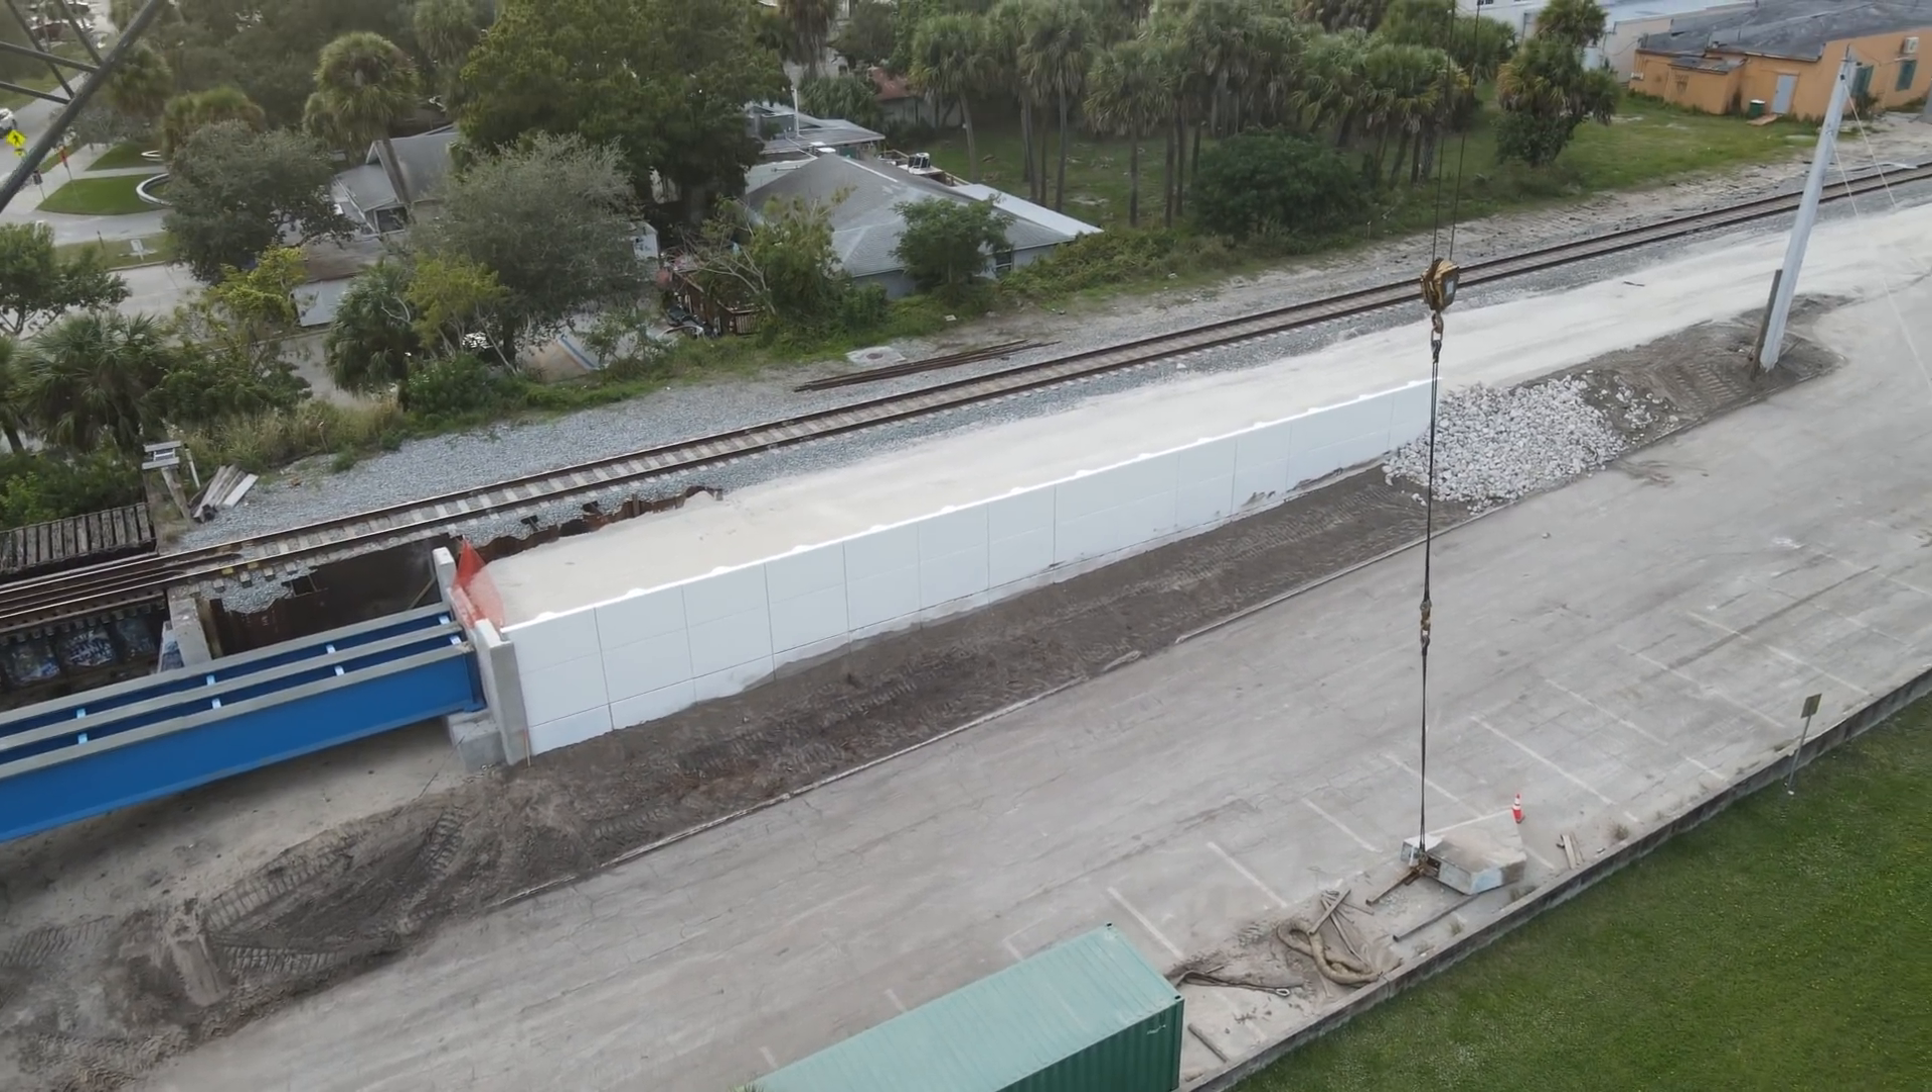Past the bridge, a retaining wall has been installed and subroadbed has been laid in preparation for the second track.